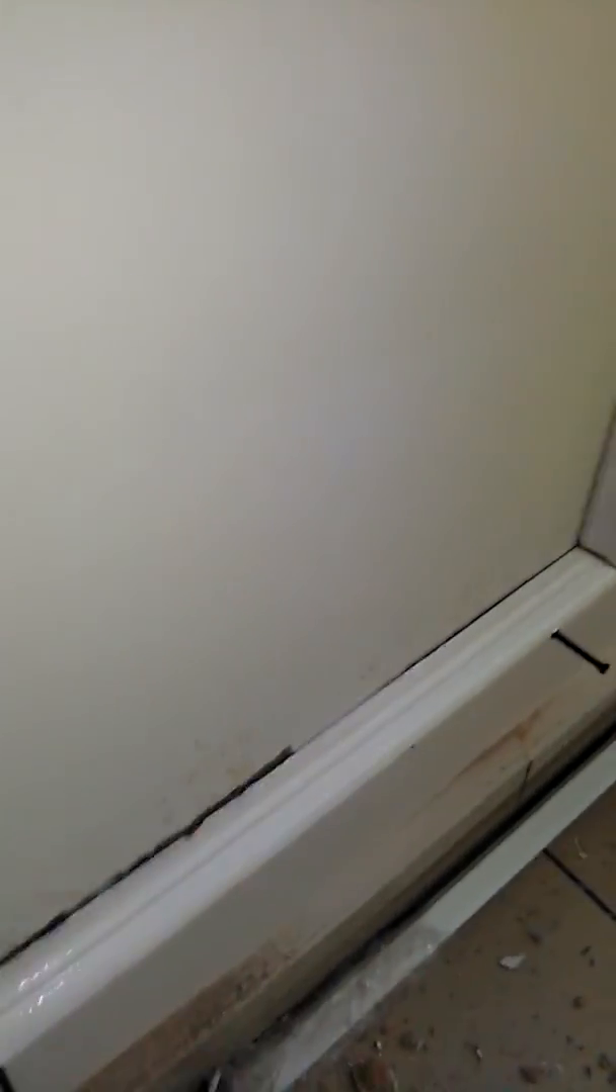There is not a single place where there is level wall but some places I mean like this it's too much too much gap.